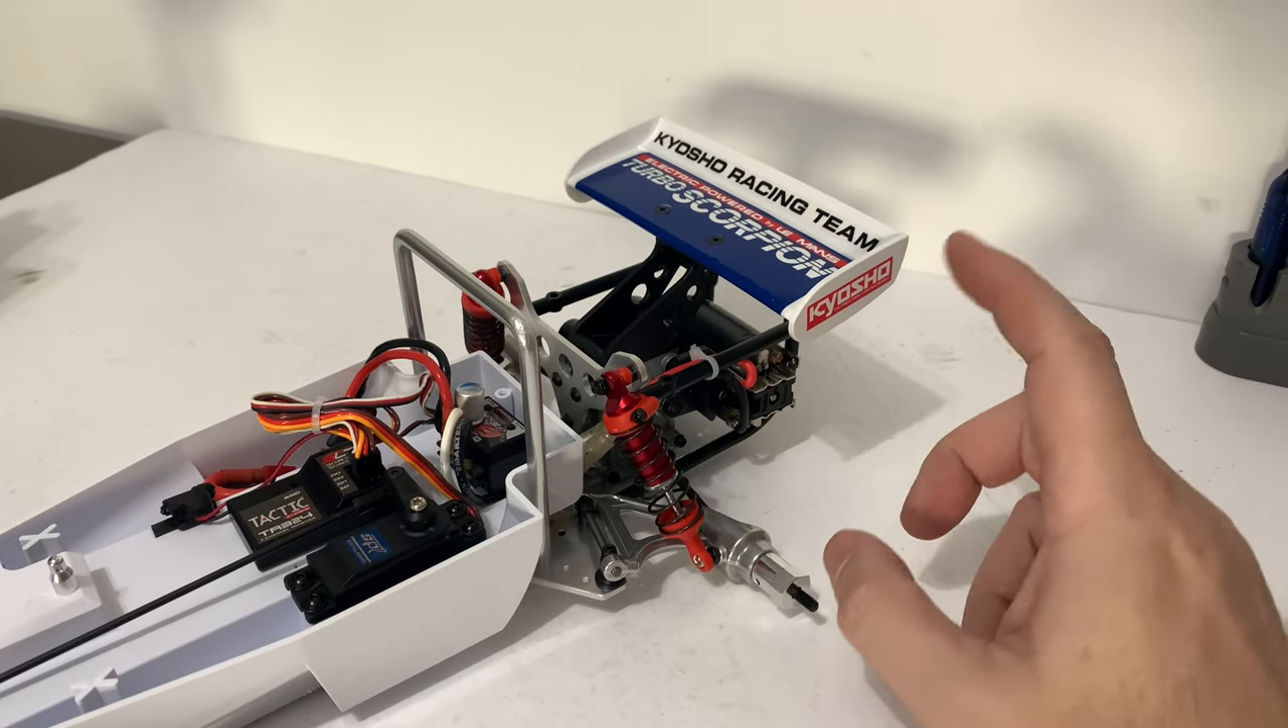Right, that's the wing on.